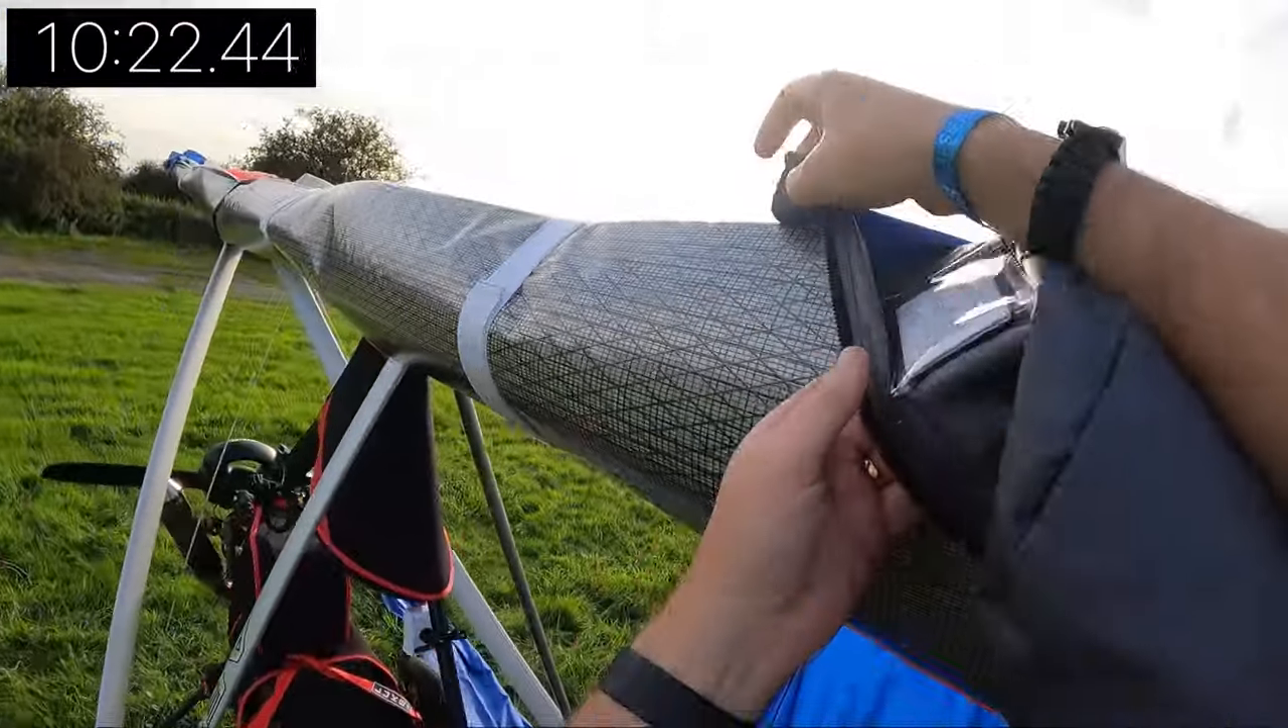And then the last thing to do is to put the wing bag on which just protects the sail from dust bird poo and anything else that might be lurking around in the hangar.